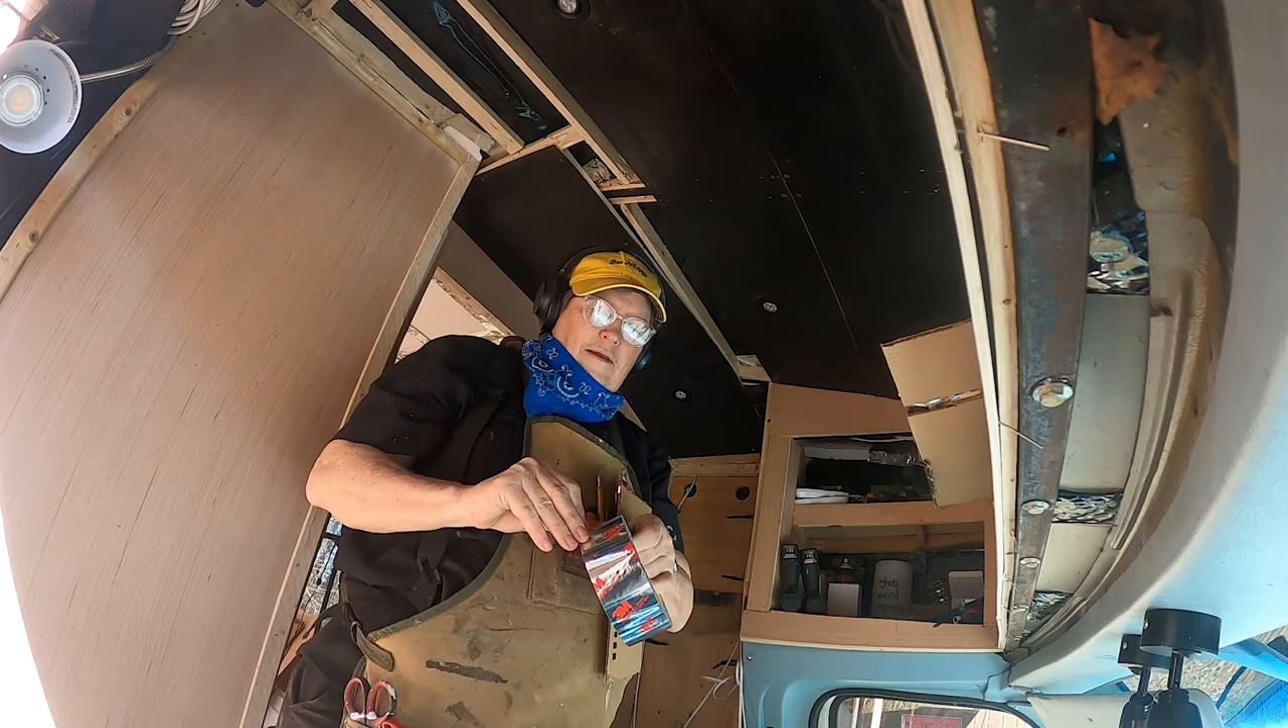So what you see me doing here is I've already put up part of the ceiling background.